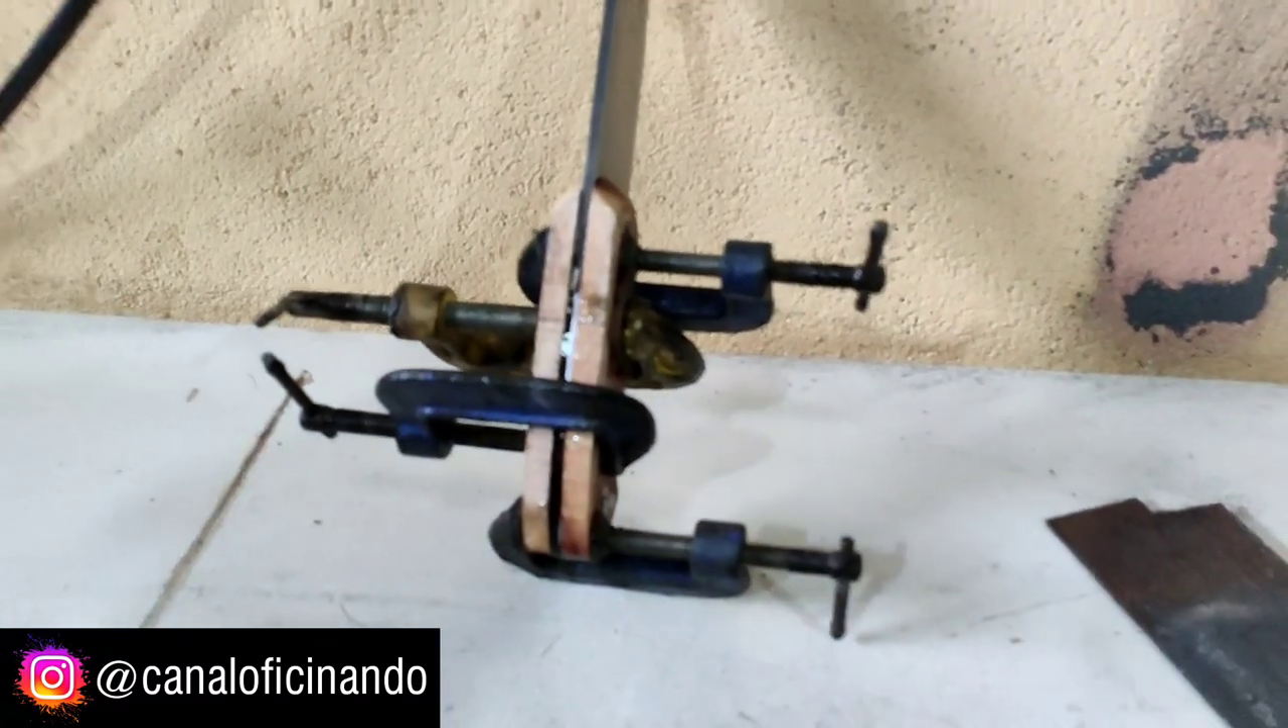Coloquei mais grampos ali dois já eram o suficiente mas eu coloquei mais grampos só para garantir.